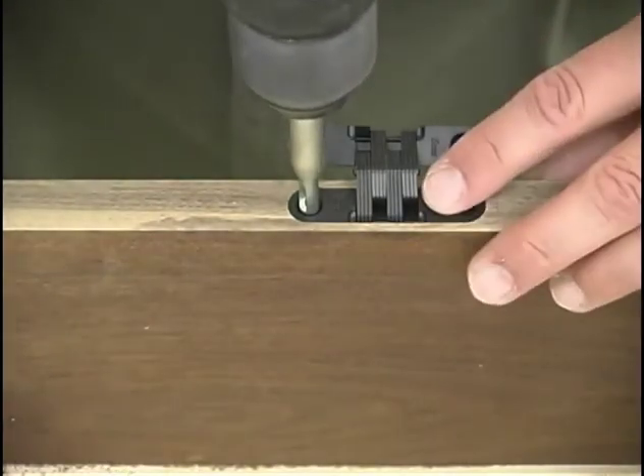And as you can see, we end up with a mortise that fits our hinge wonderfully.